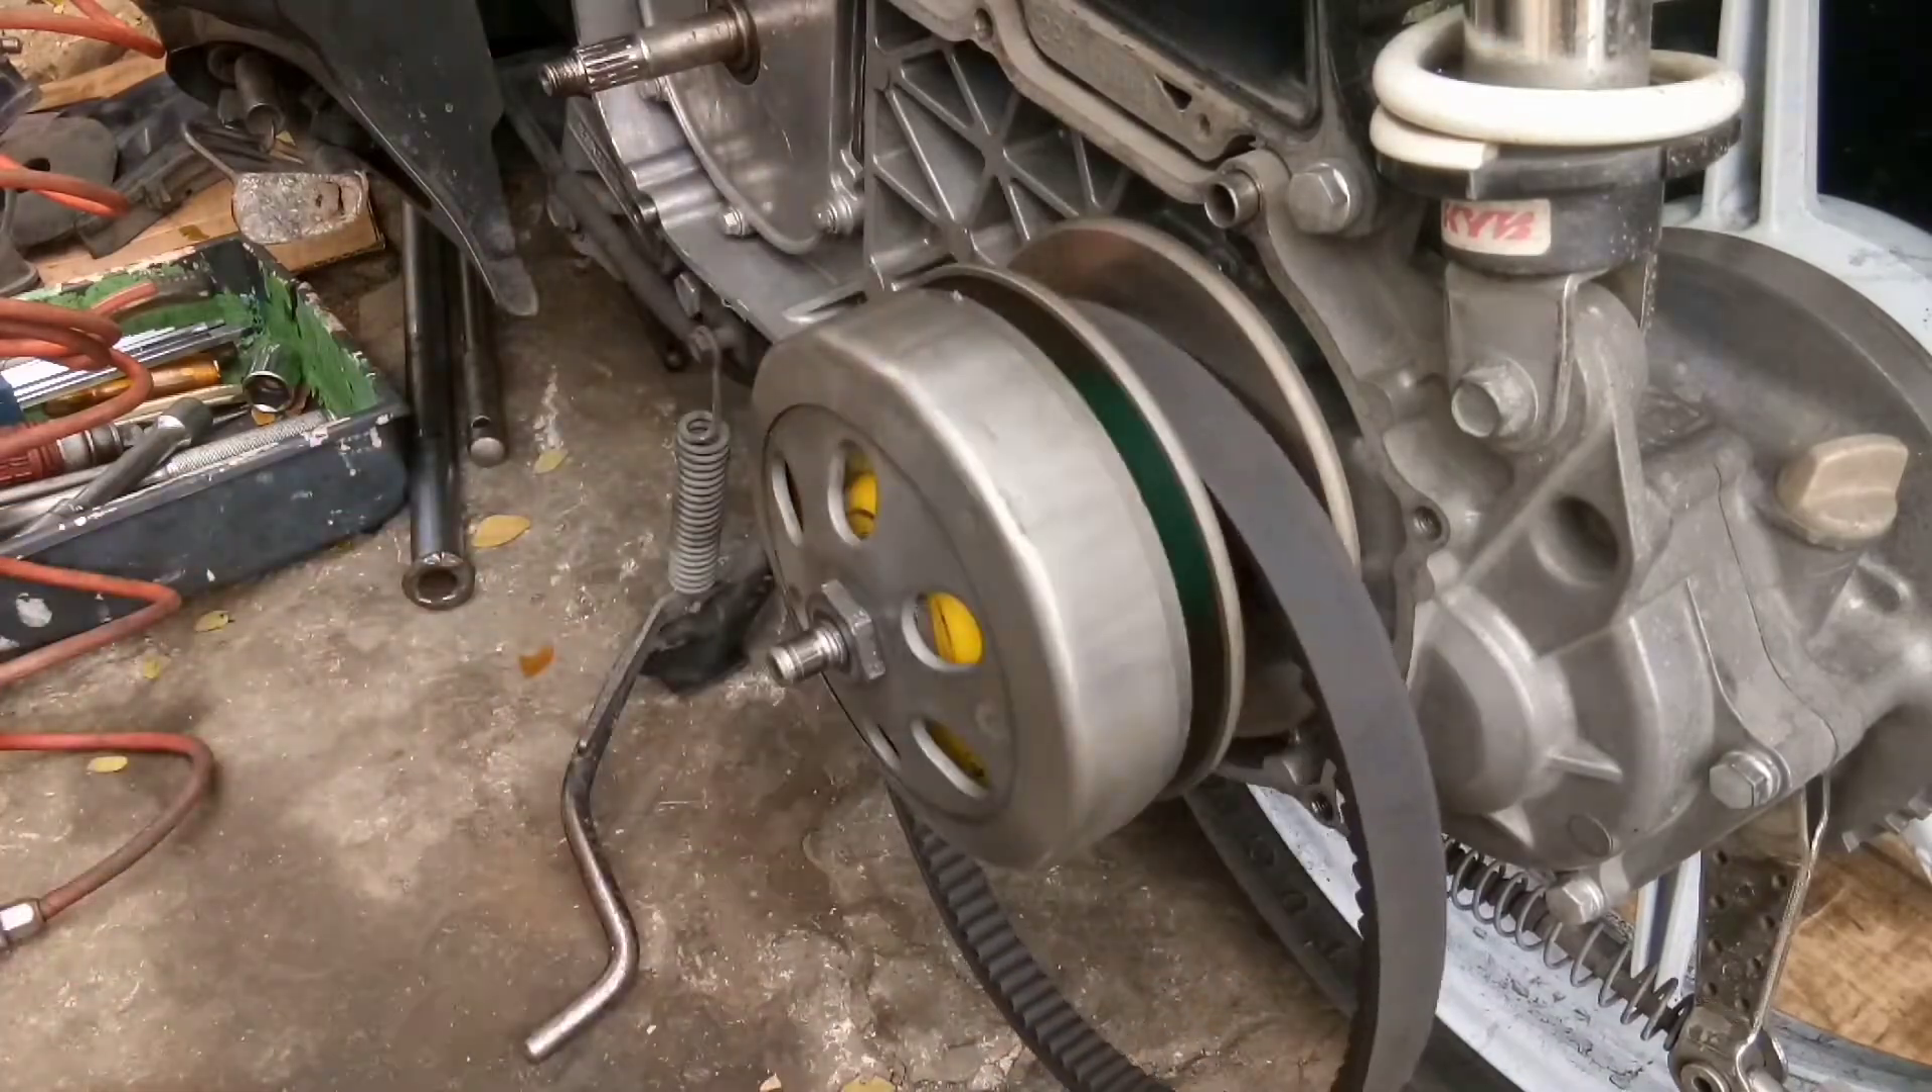Ayan po nilagay na natin yung nut nilagay na natin yung belt.